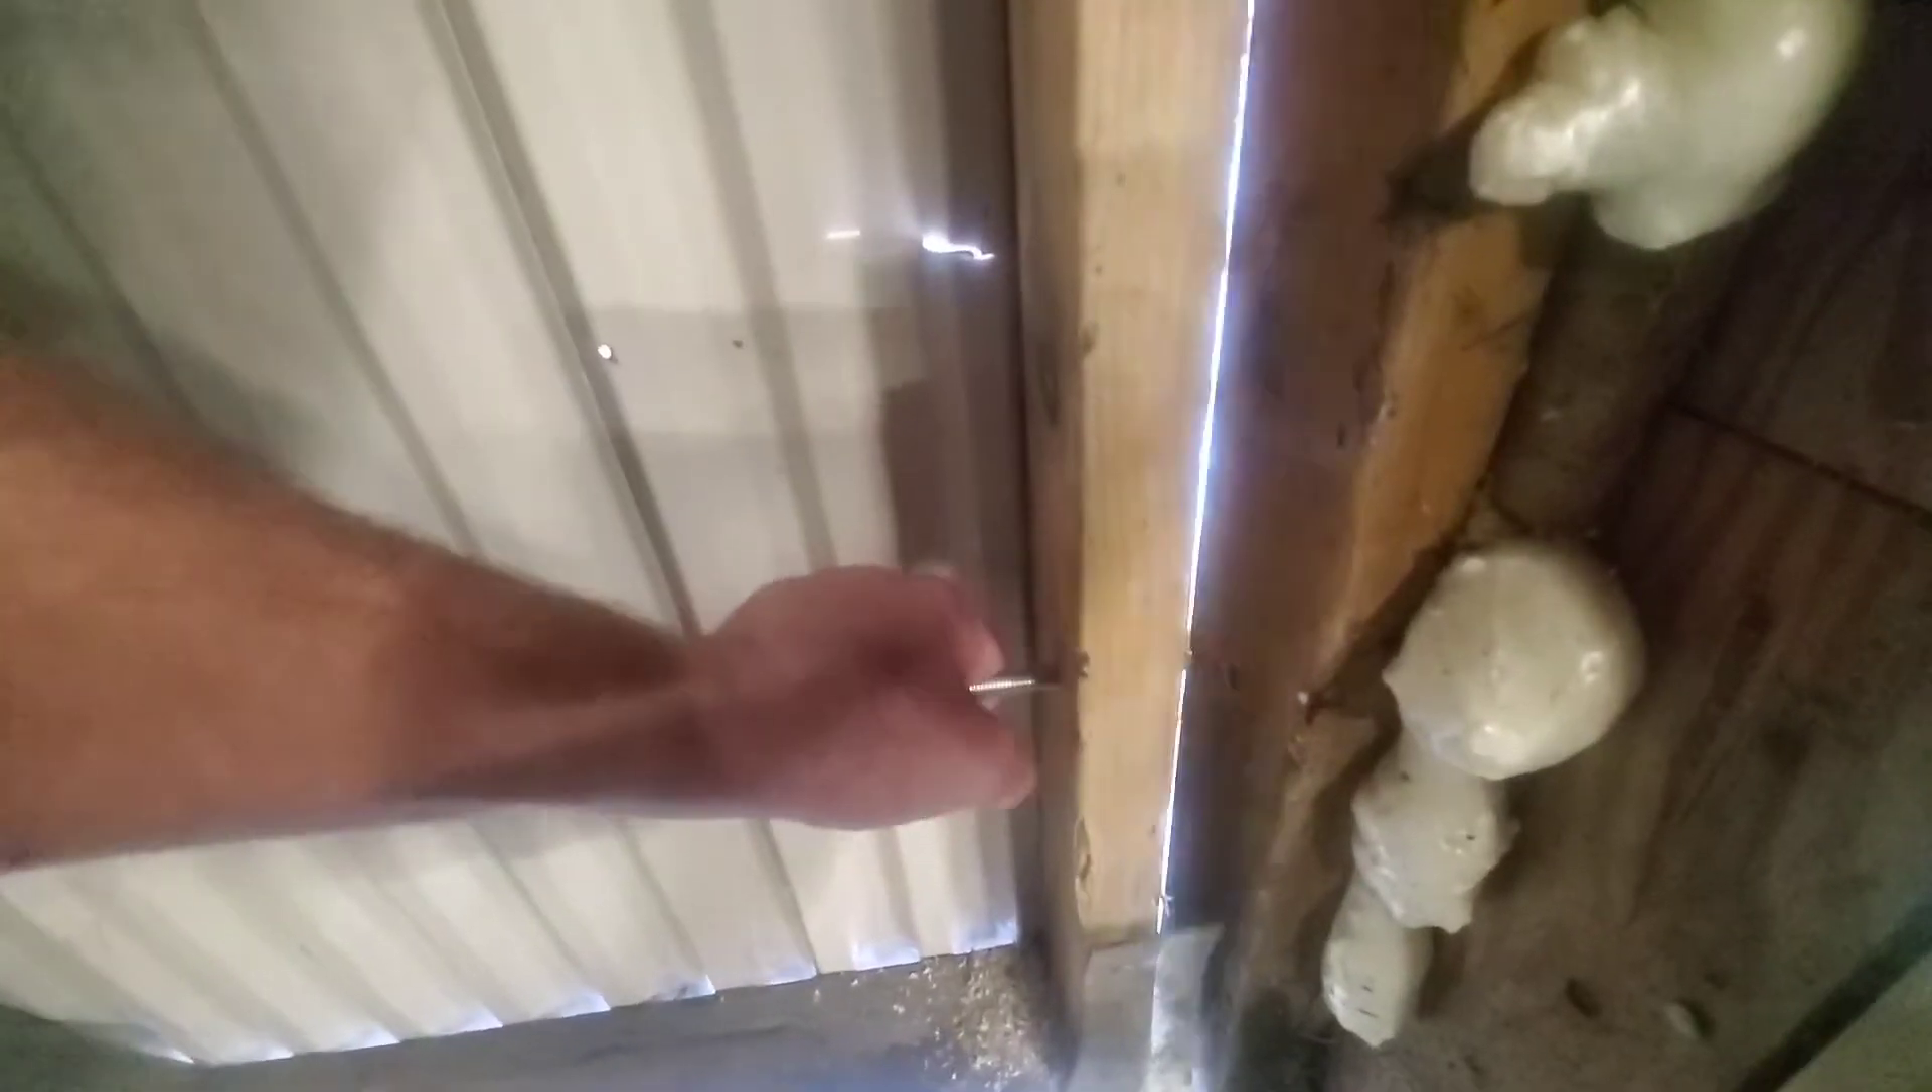See now i get a big gap in here for air to come in.